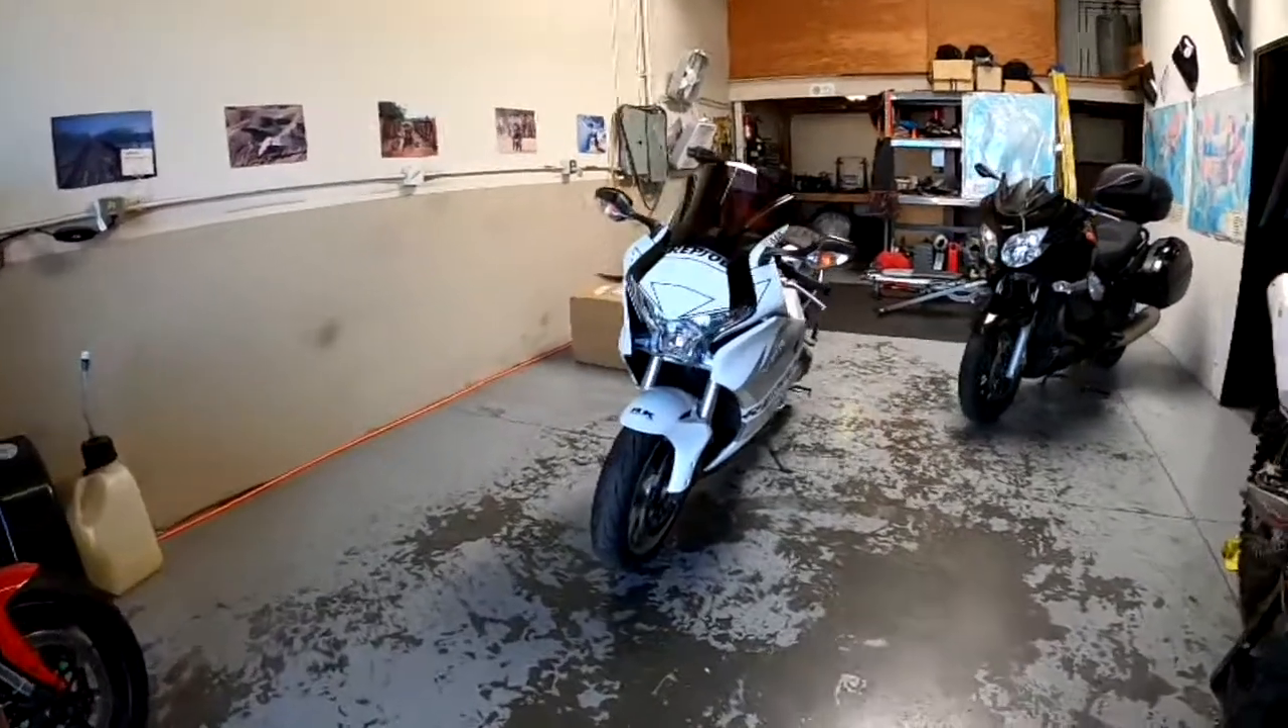All right well after pretty much full day we've got the fairings on the bike and the bike is no longer red it is white.